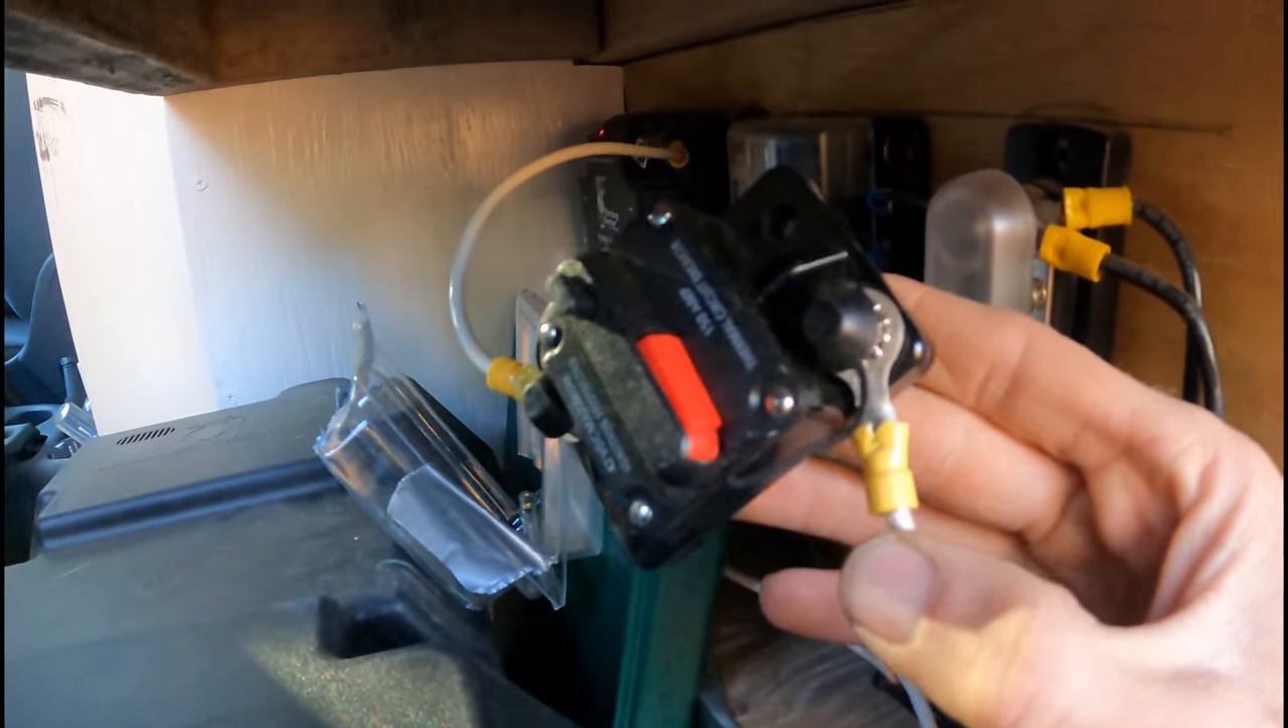Um, and then I also have a circuit breaker here, which I still need to mount to the wall, but this goes from, uh, the main car battery to this battery, just in case something, um, overcharges or whatever.